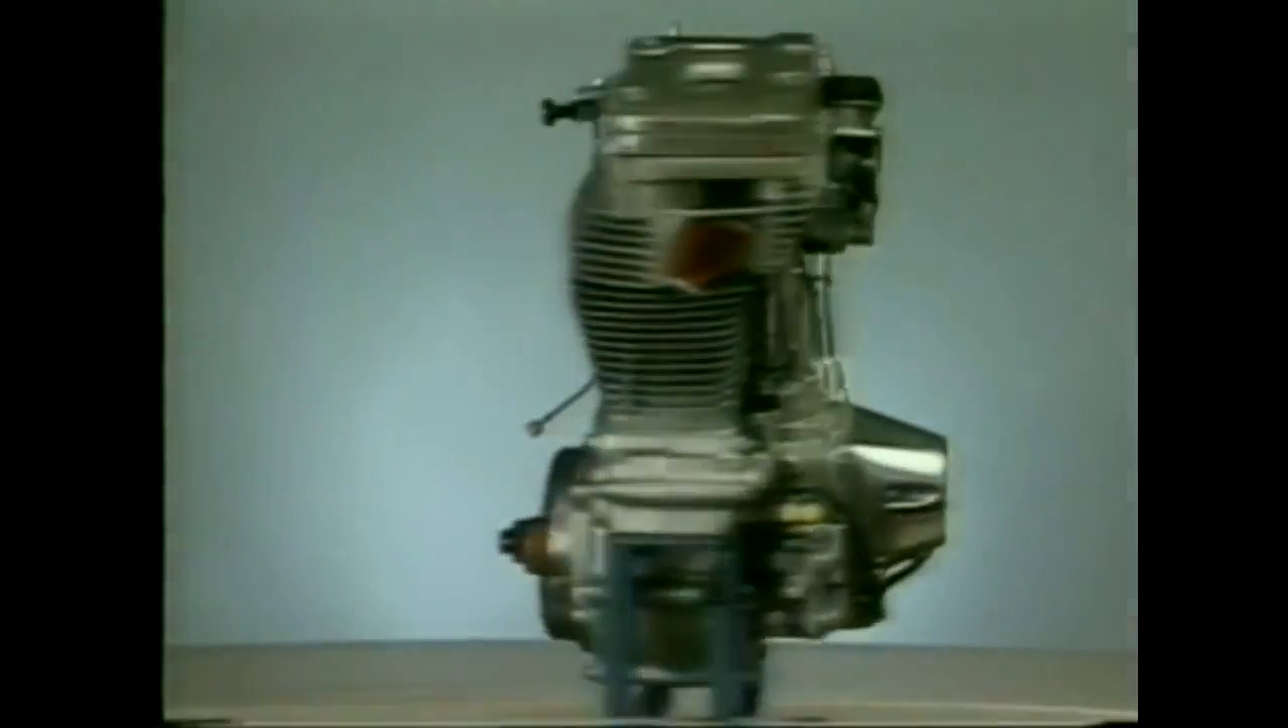We have now completed the assembly of our EVO motor.